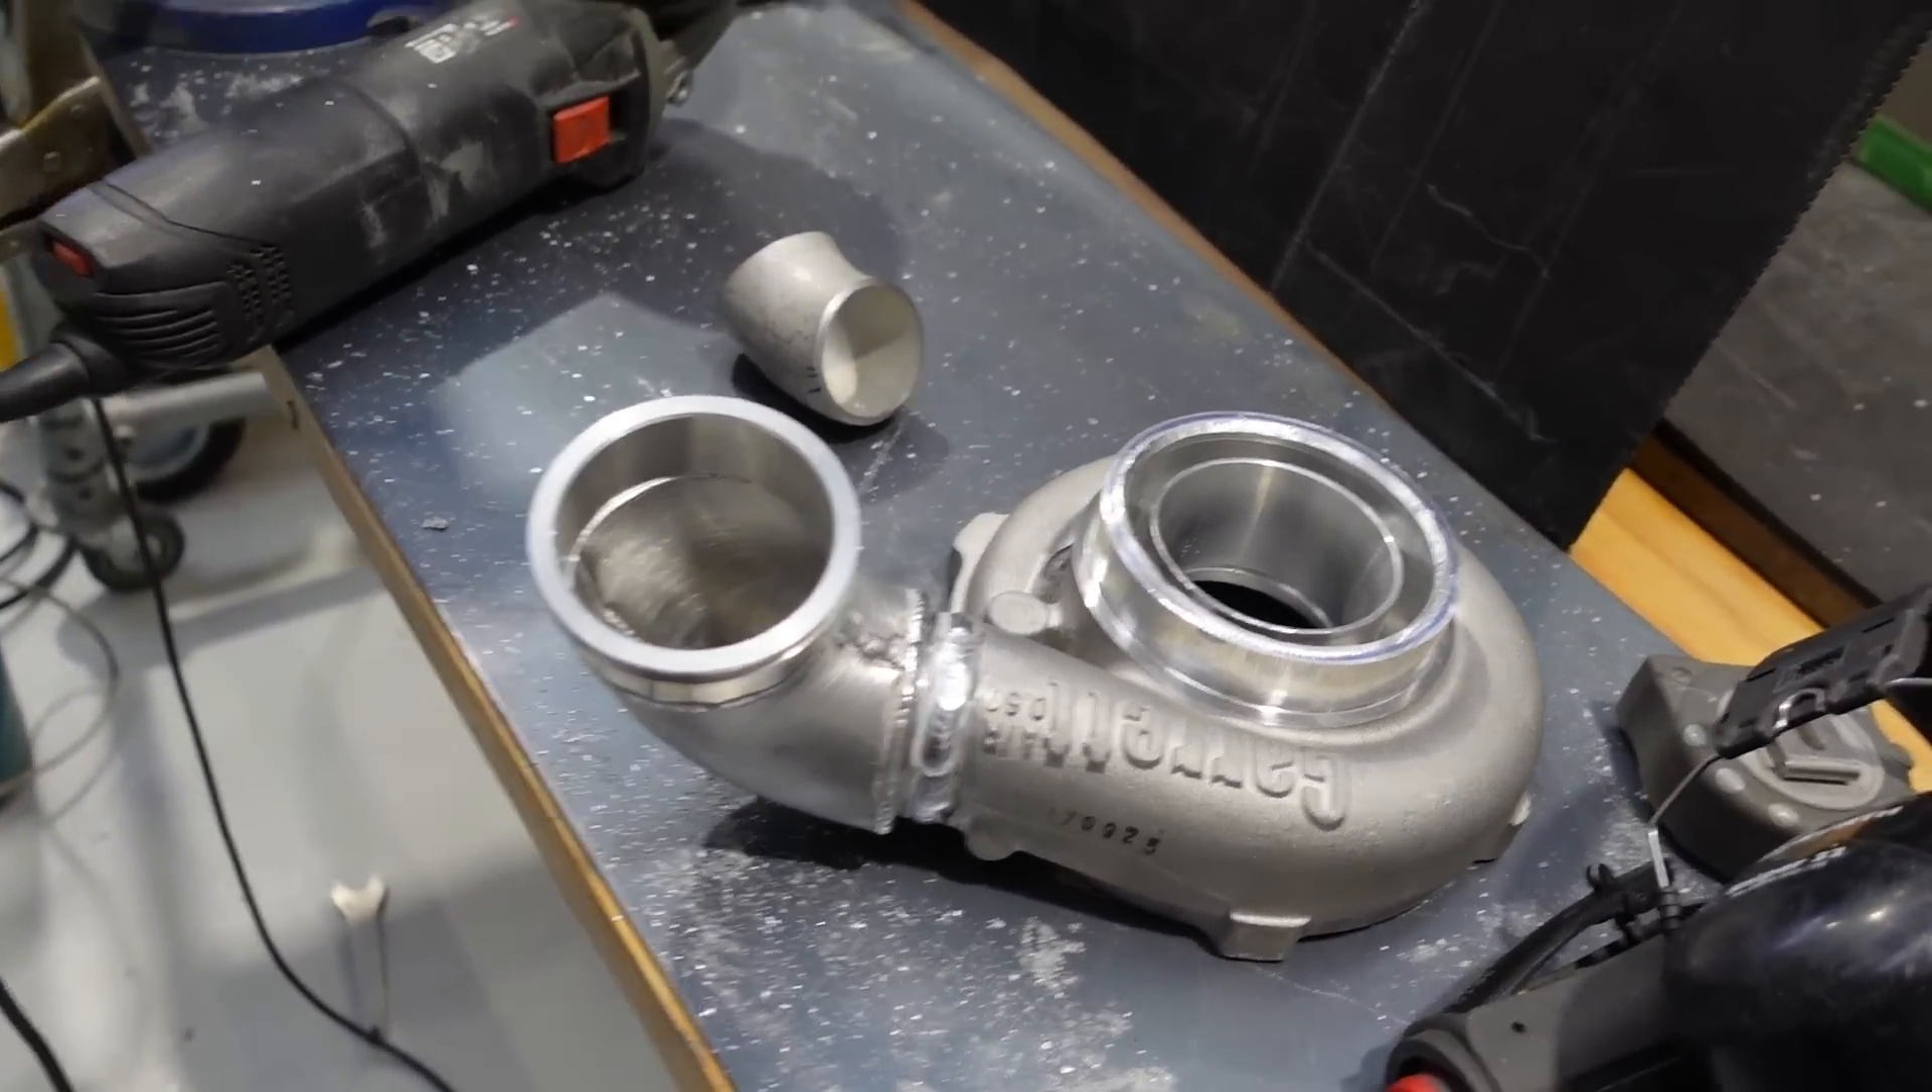And they've already done a new outlet on the turbo. It's still in progress but they're well into their work here.